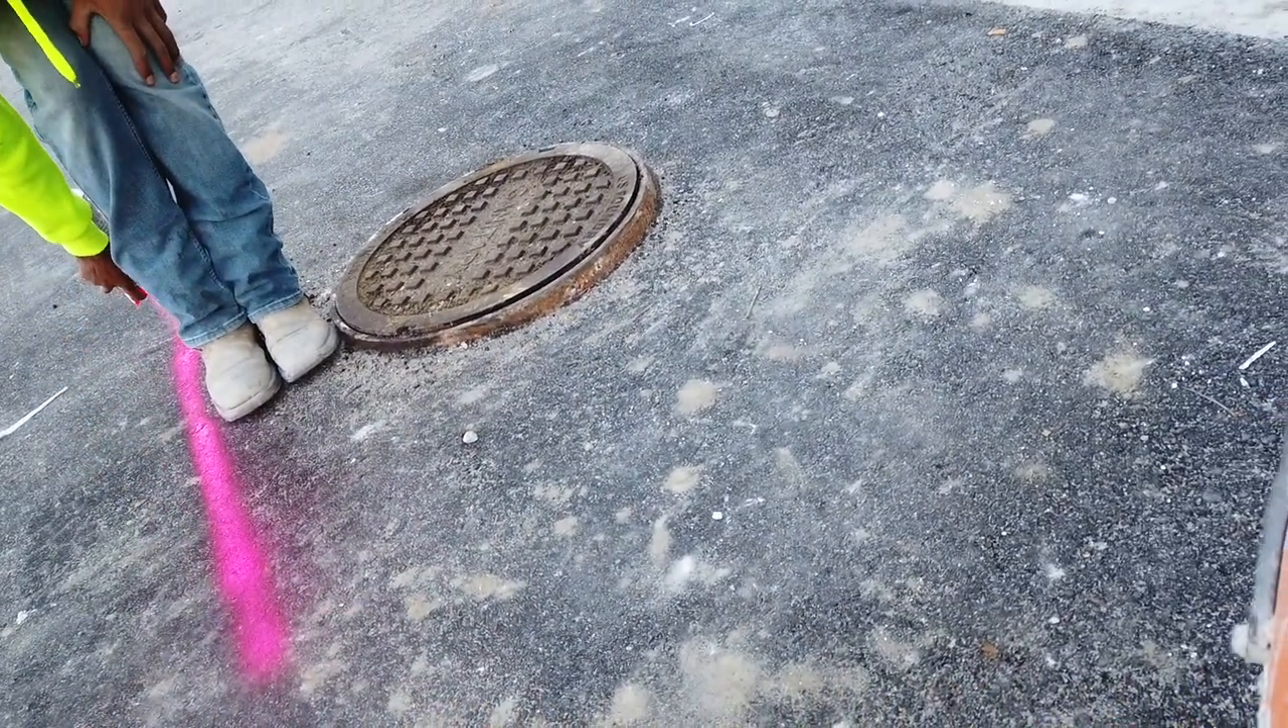So today as y 'all can see, that manhole cover's sitting a bit high.